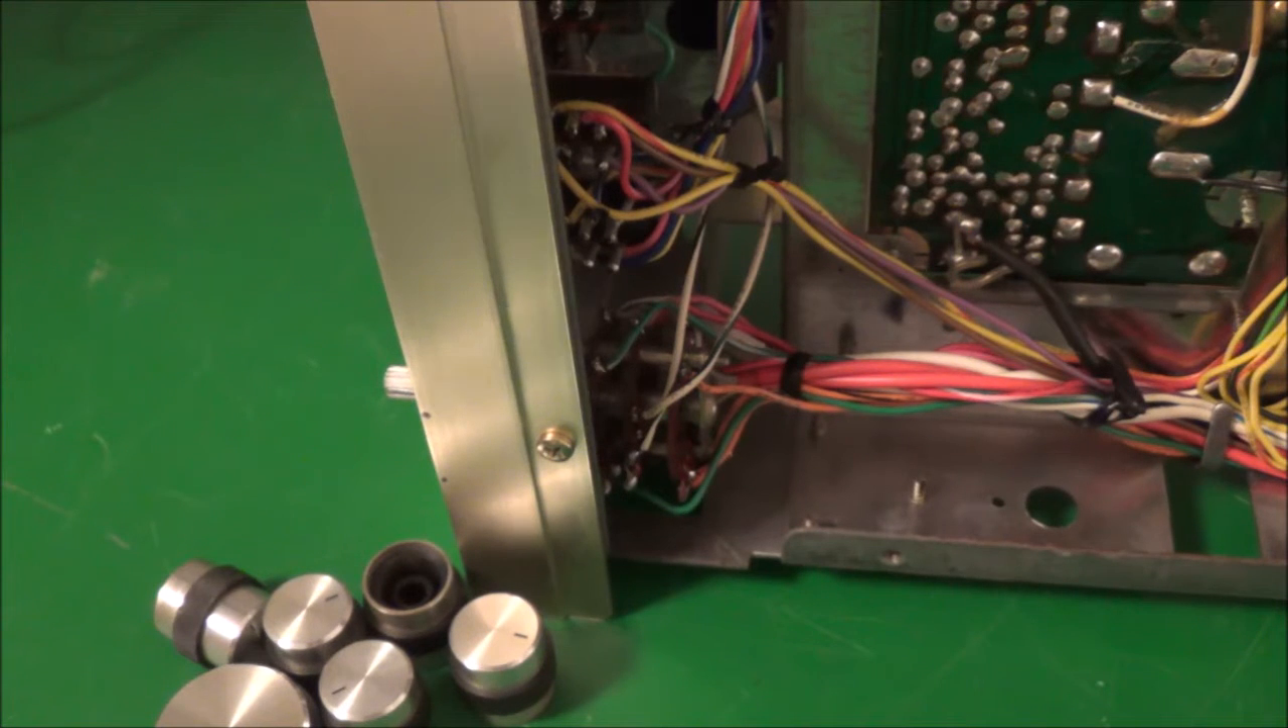So the knobs came off relatively easy only one was a little bit tough so I had to use two teaspoons to take that off.